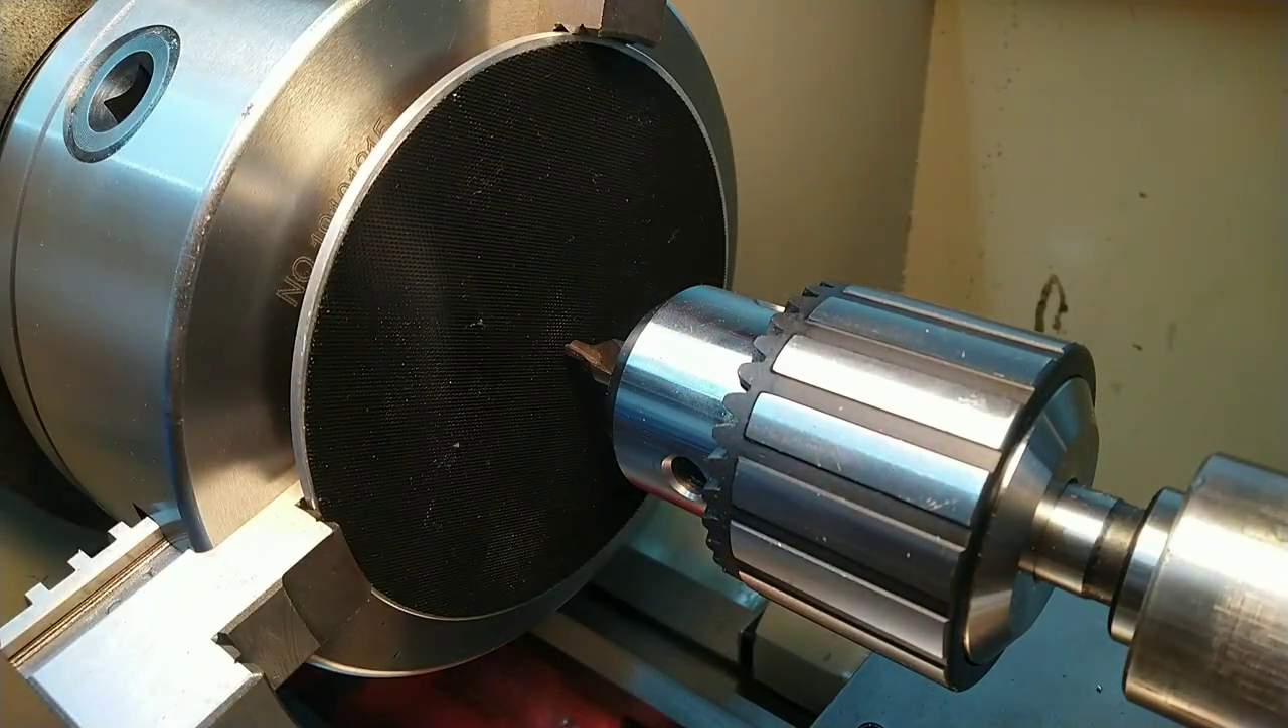Right, so we've got the rotating disc off the motor in the, uh, in the chuck now. And, uh, I've got the external jaws on.